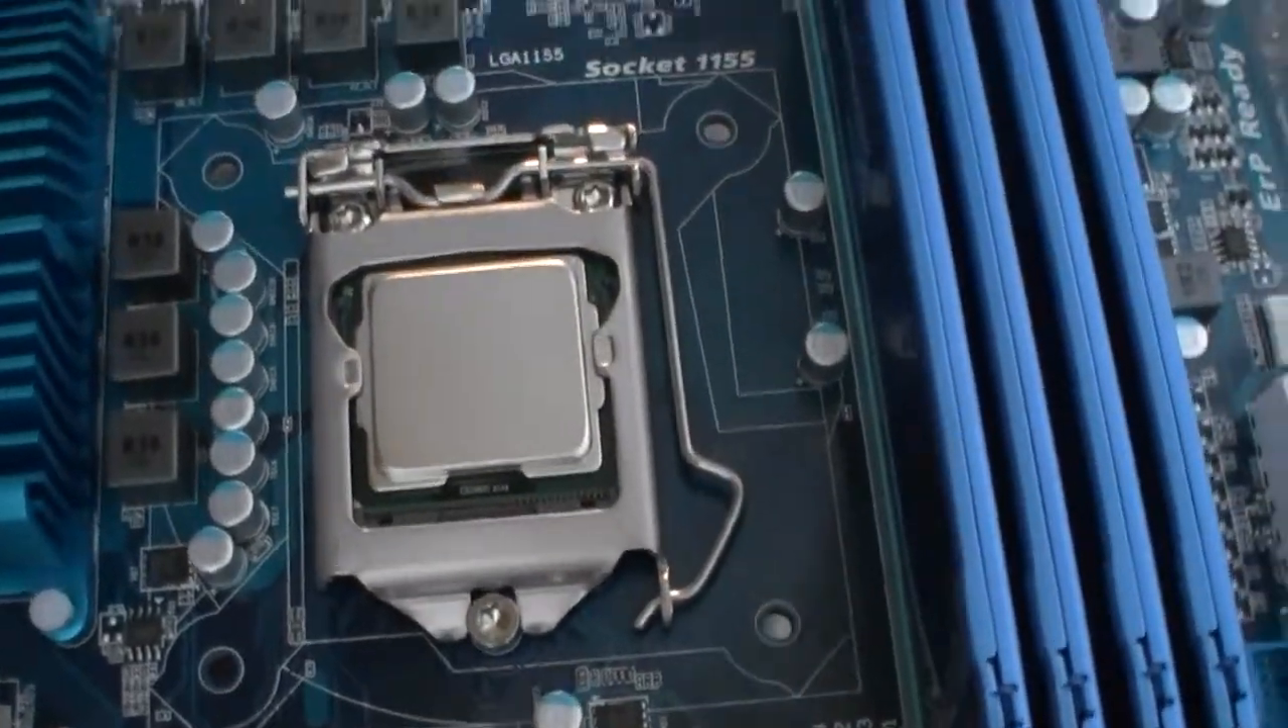We've got the RAM, kind of groovy looking RAM, and the CPU is now mounted in there.